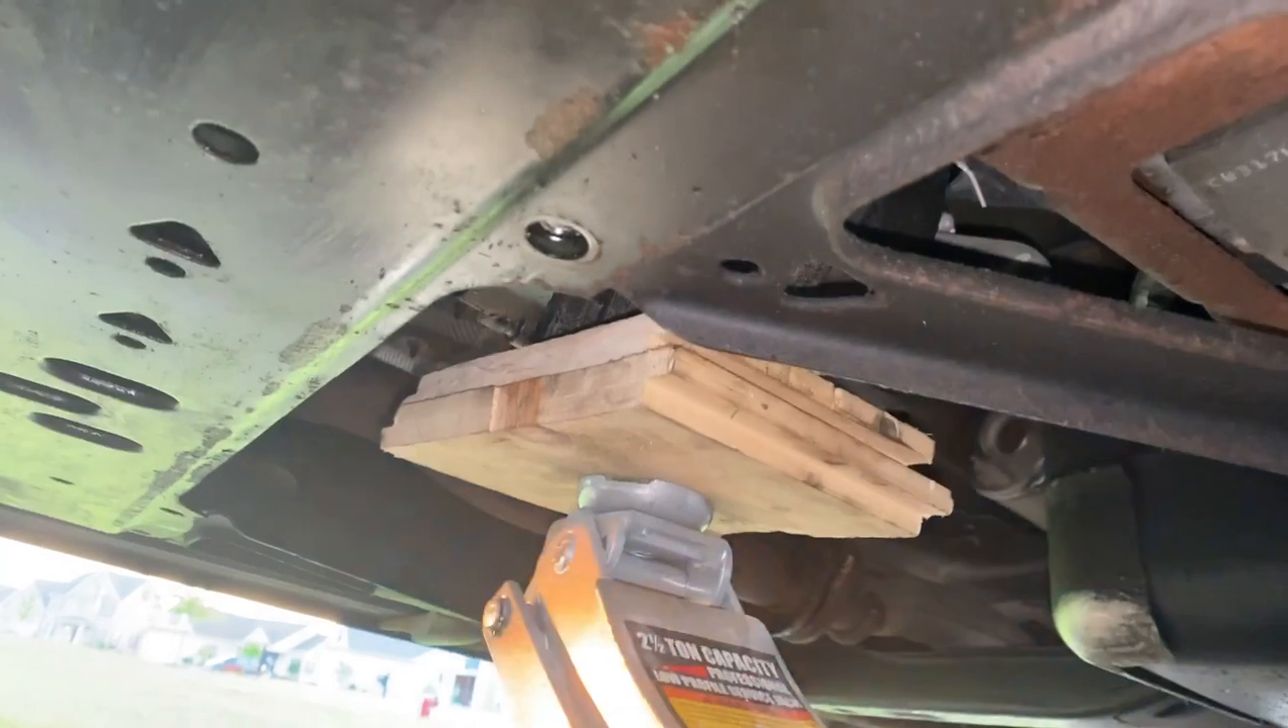I have the blocking in place on the hydraulic jack under the transmission.